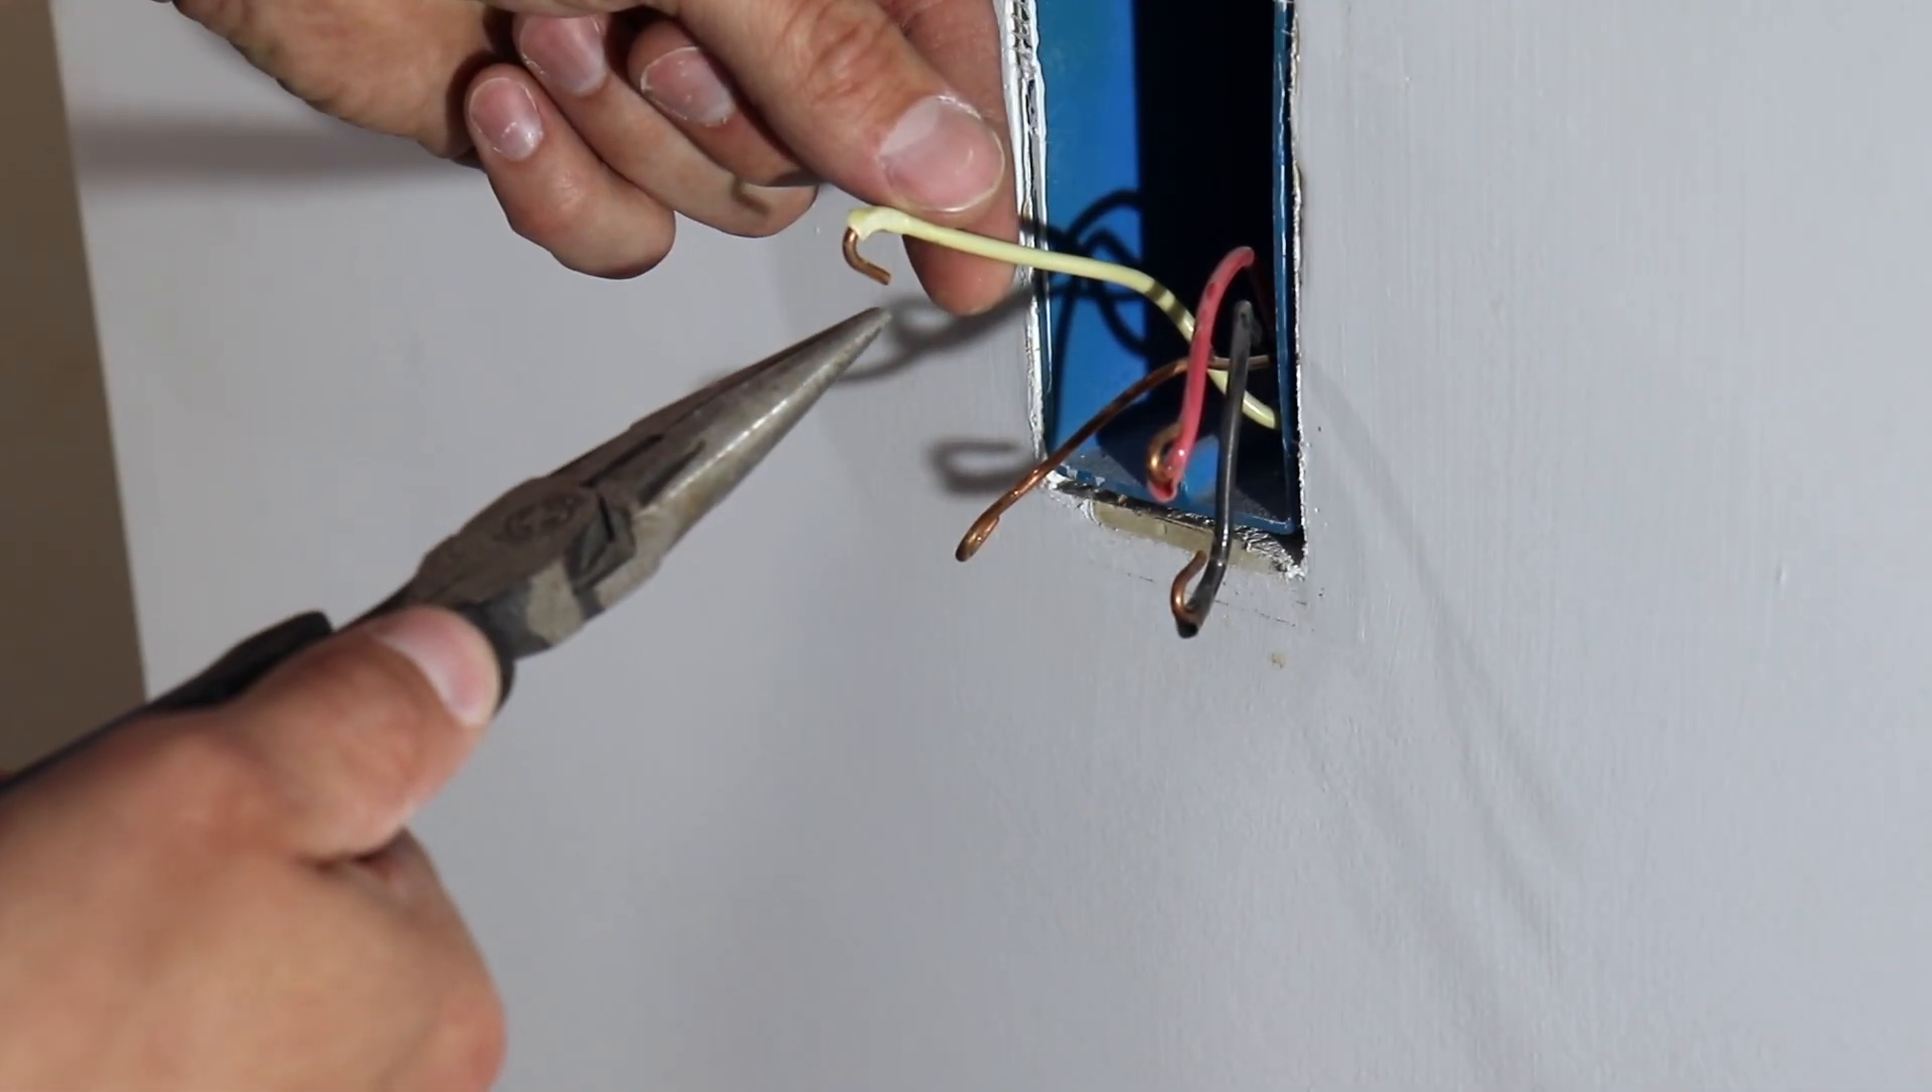Now I've got these wires off of the switch.